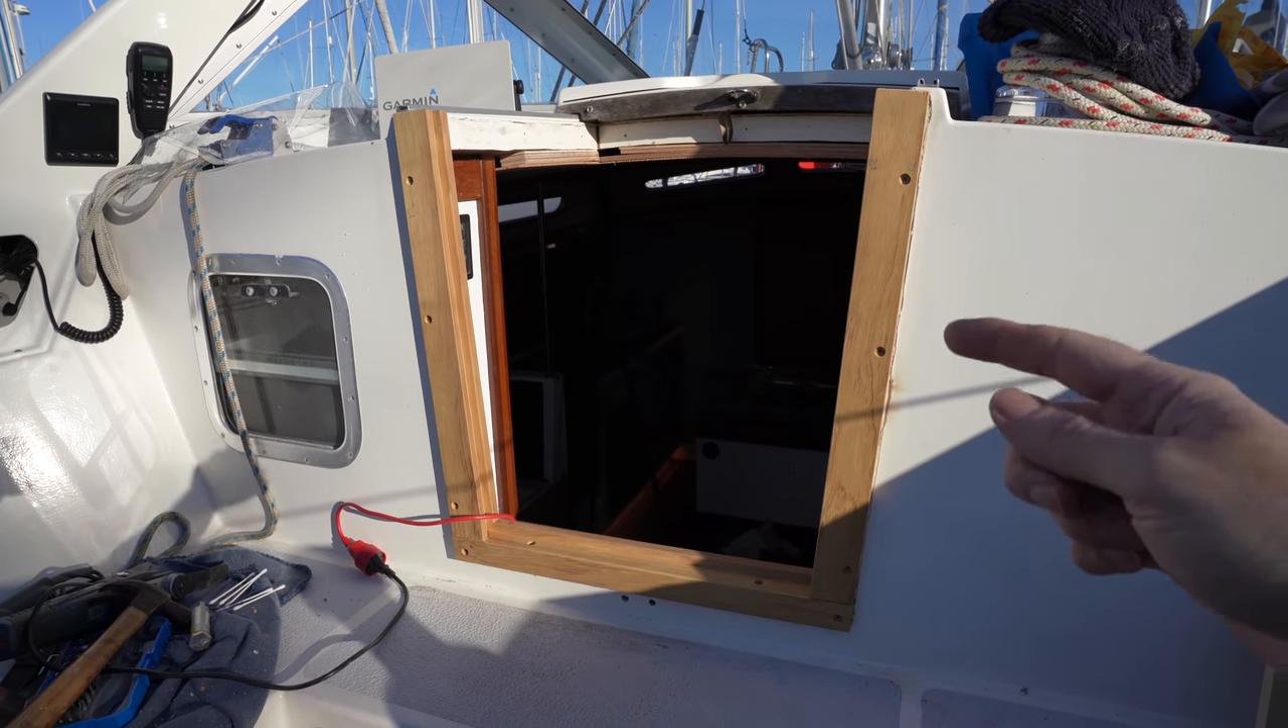And just like that the new trim is in place.